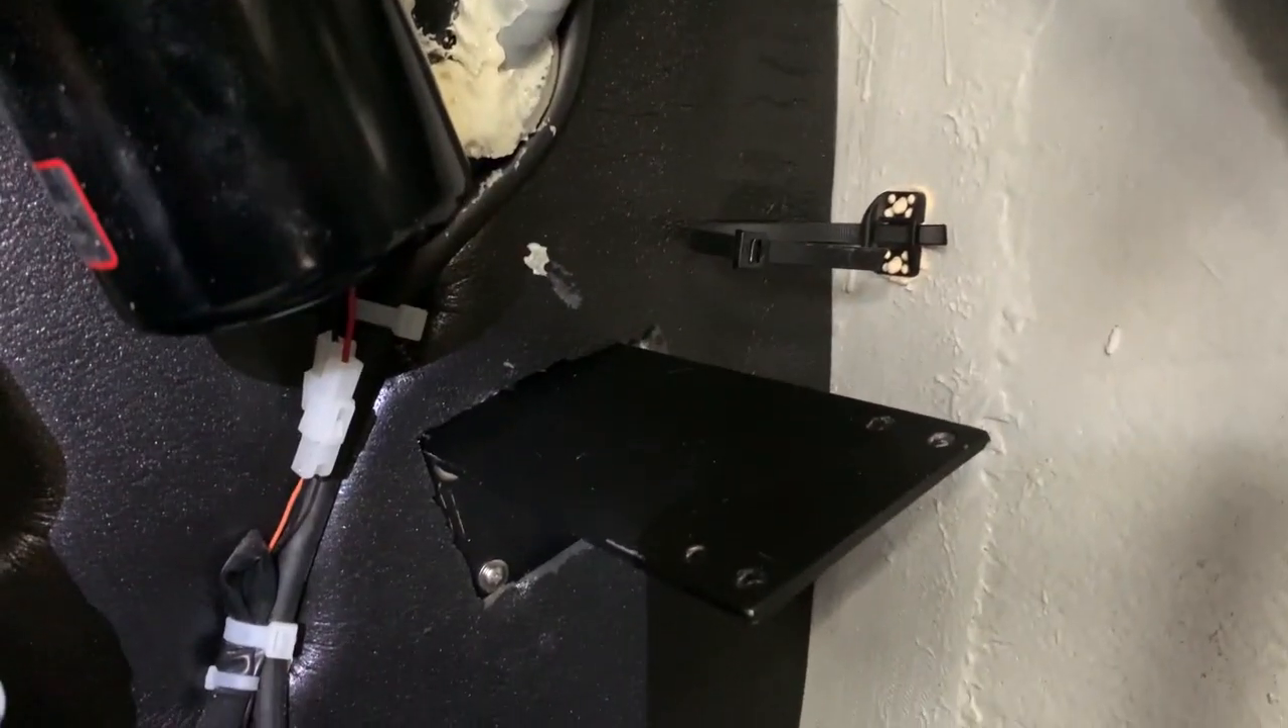Die Konsole, nenne ich das jetzt mal, diesen Winkel, für die Ölpumpe habe ich montiert.